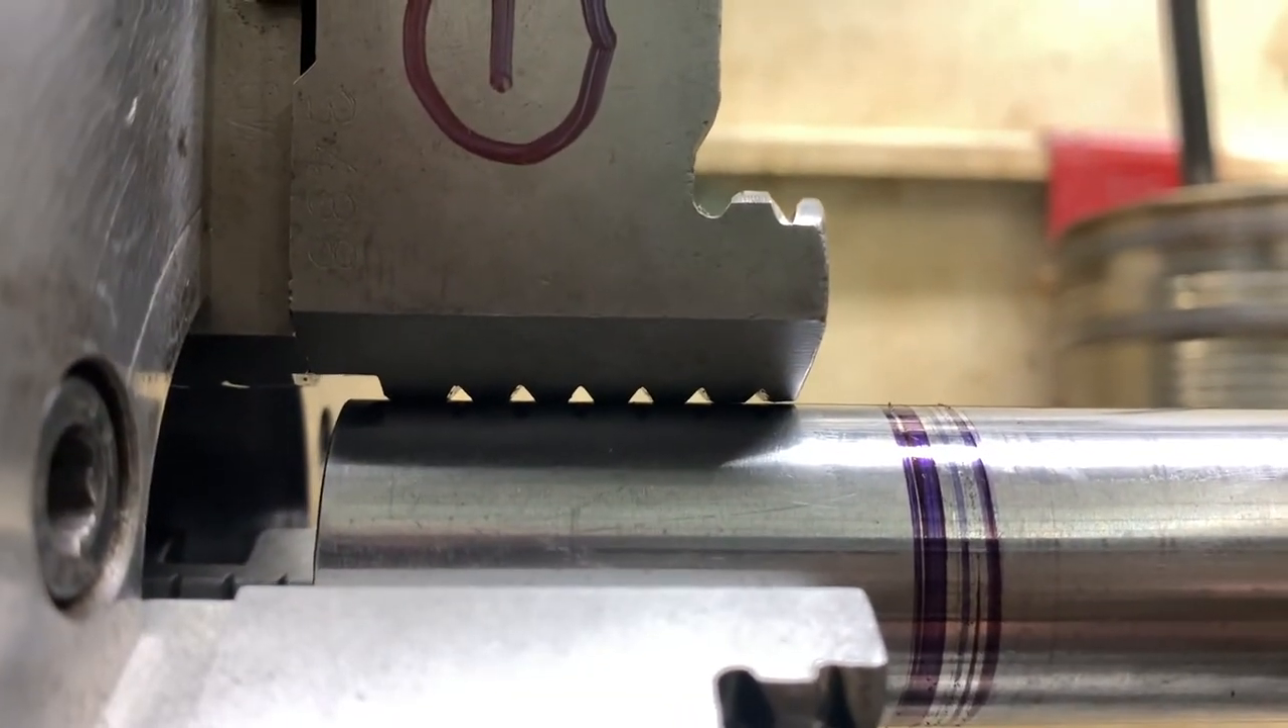Here's the number one tooth, or number one jaw. You can see daylight between it.